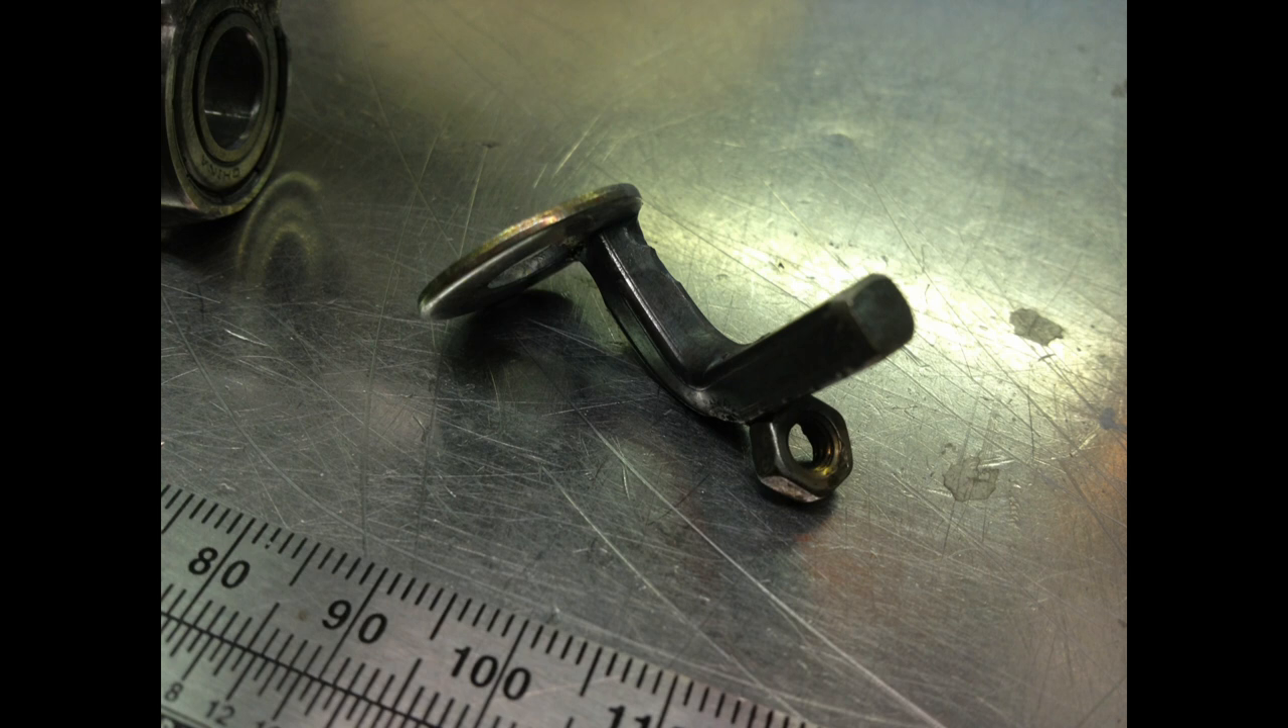The washers just mounted on there so I can bolt it to the side of my framework.